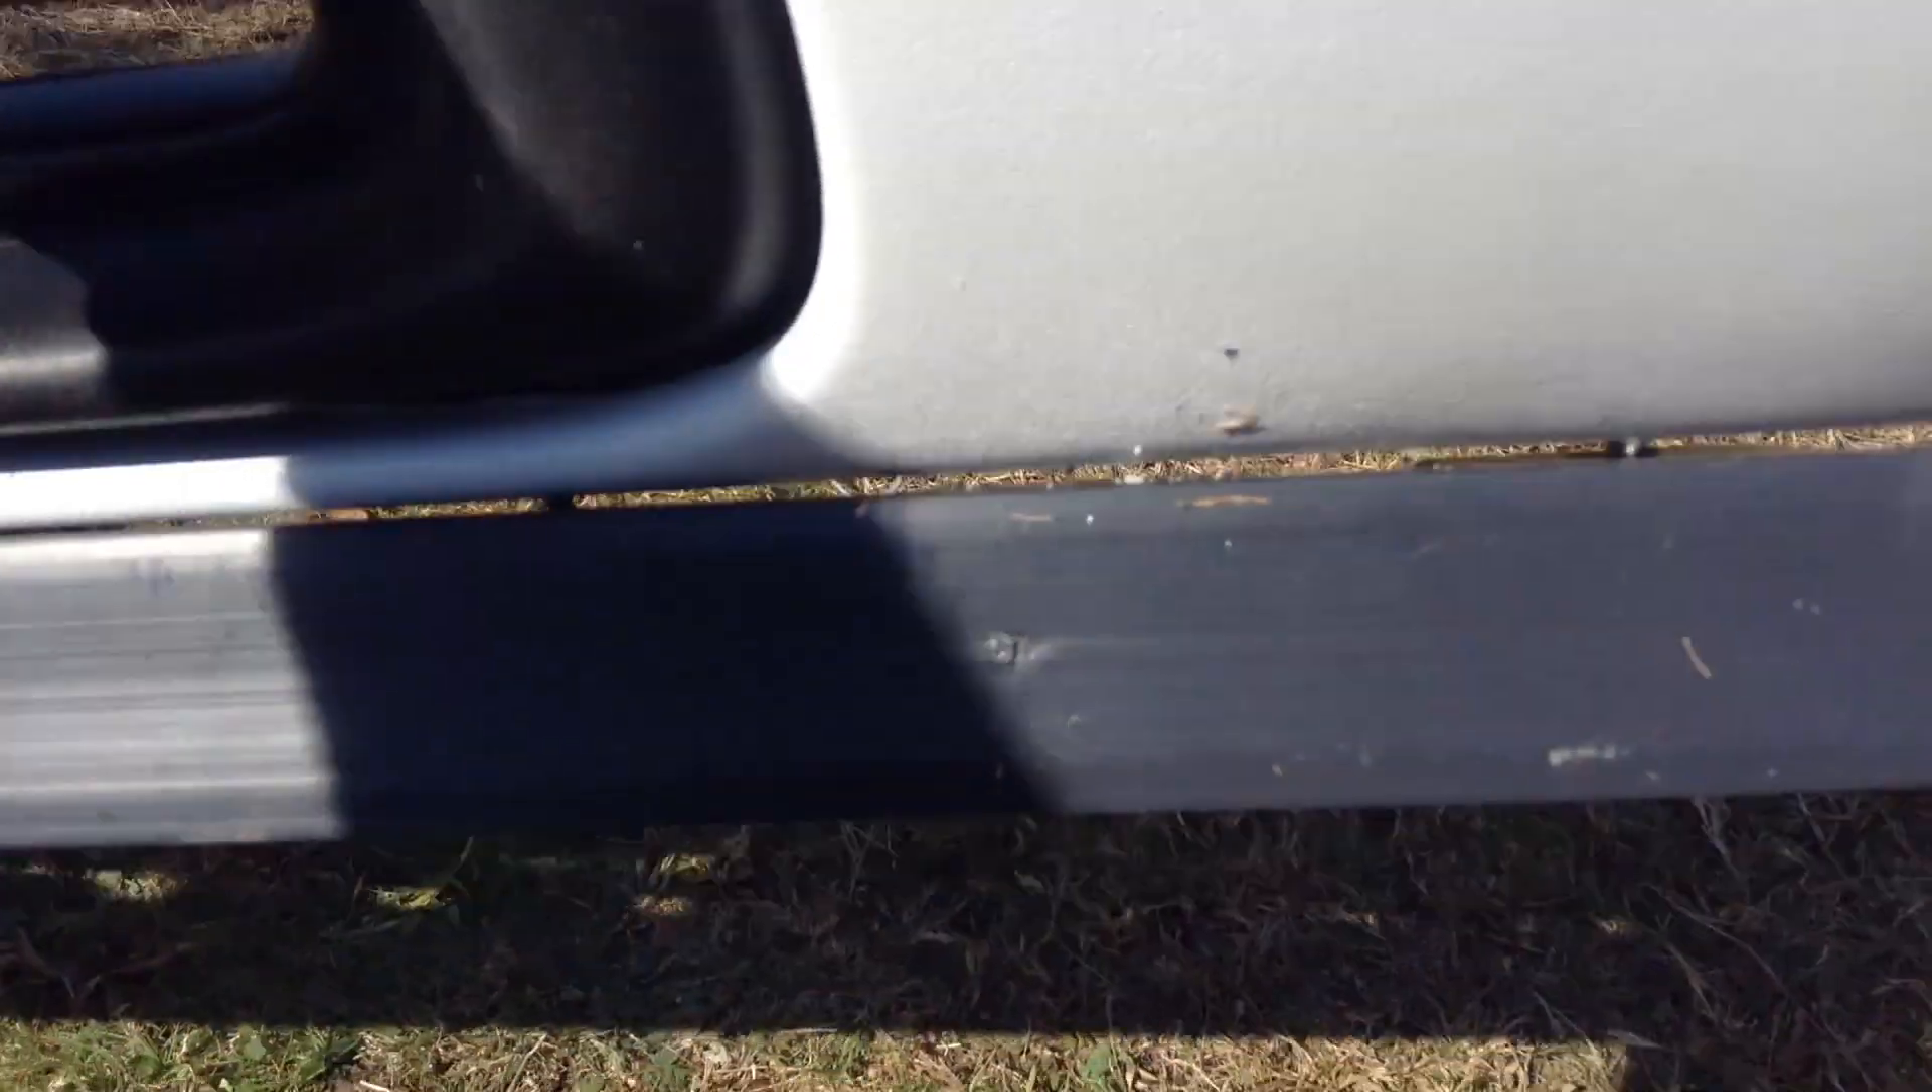Okay, so I'm starting the process of screwing these all together, and it's not too bad so far, I just can't figure out how to get rid of this gap in here.